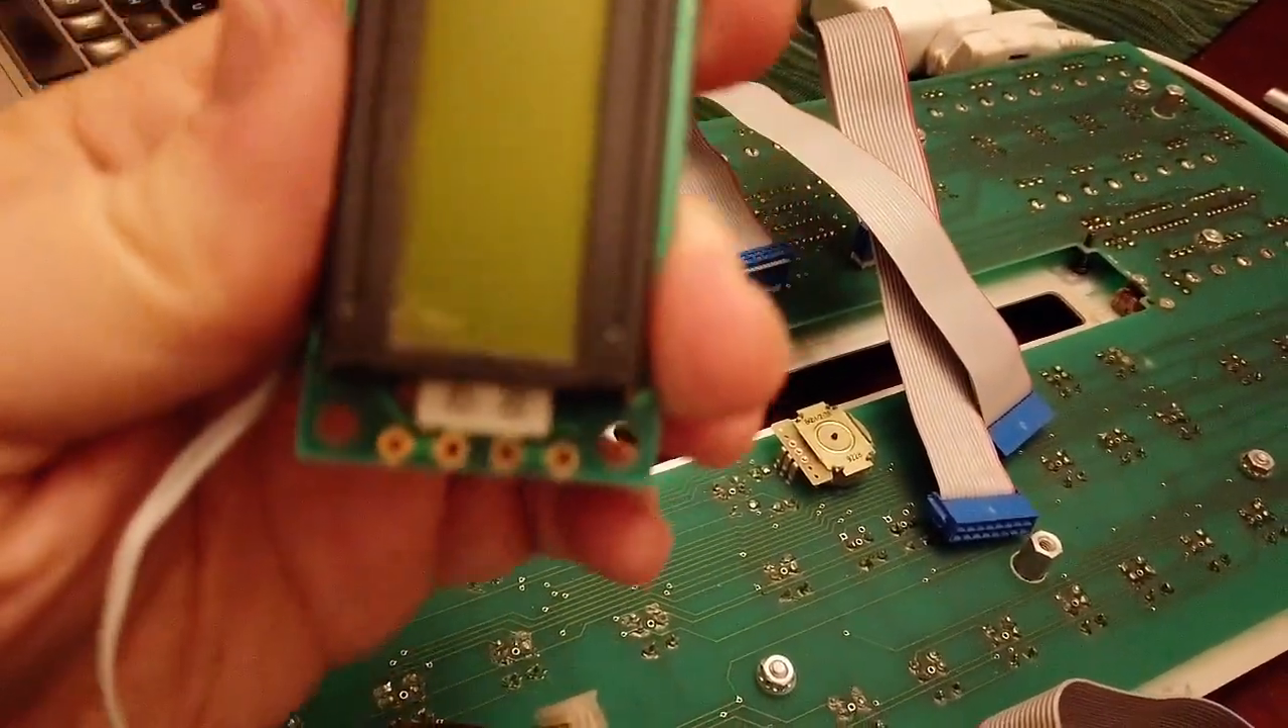So here's the hole where the LCD used to be. And here's the LCD module free and clear.